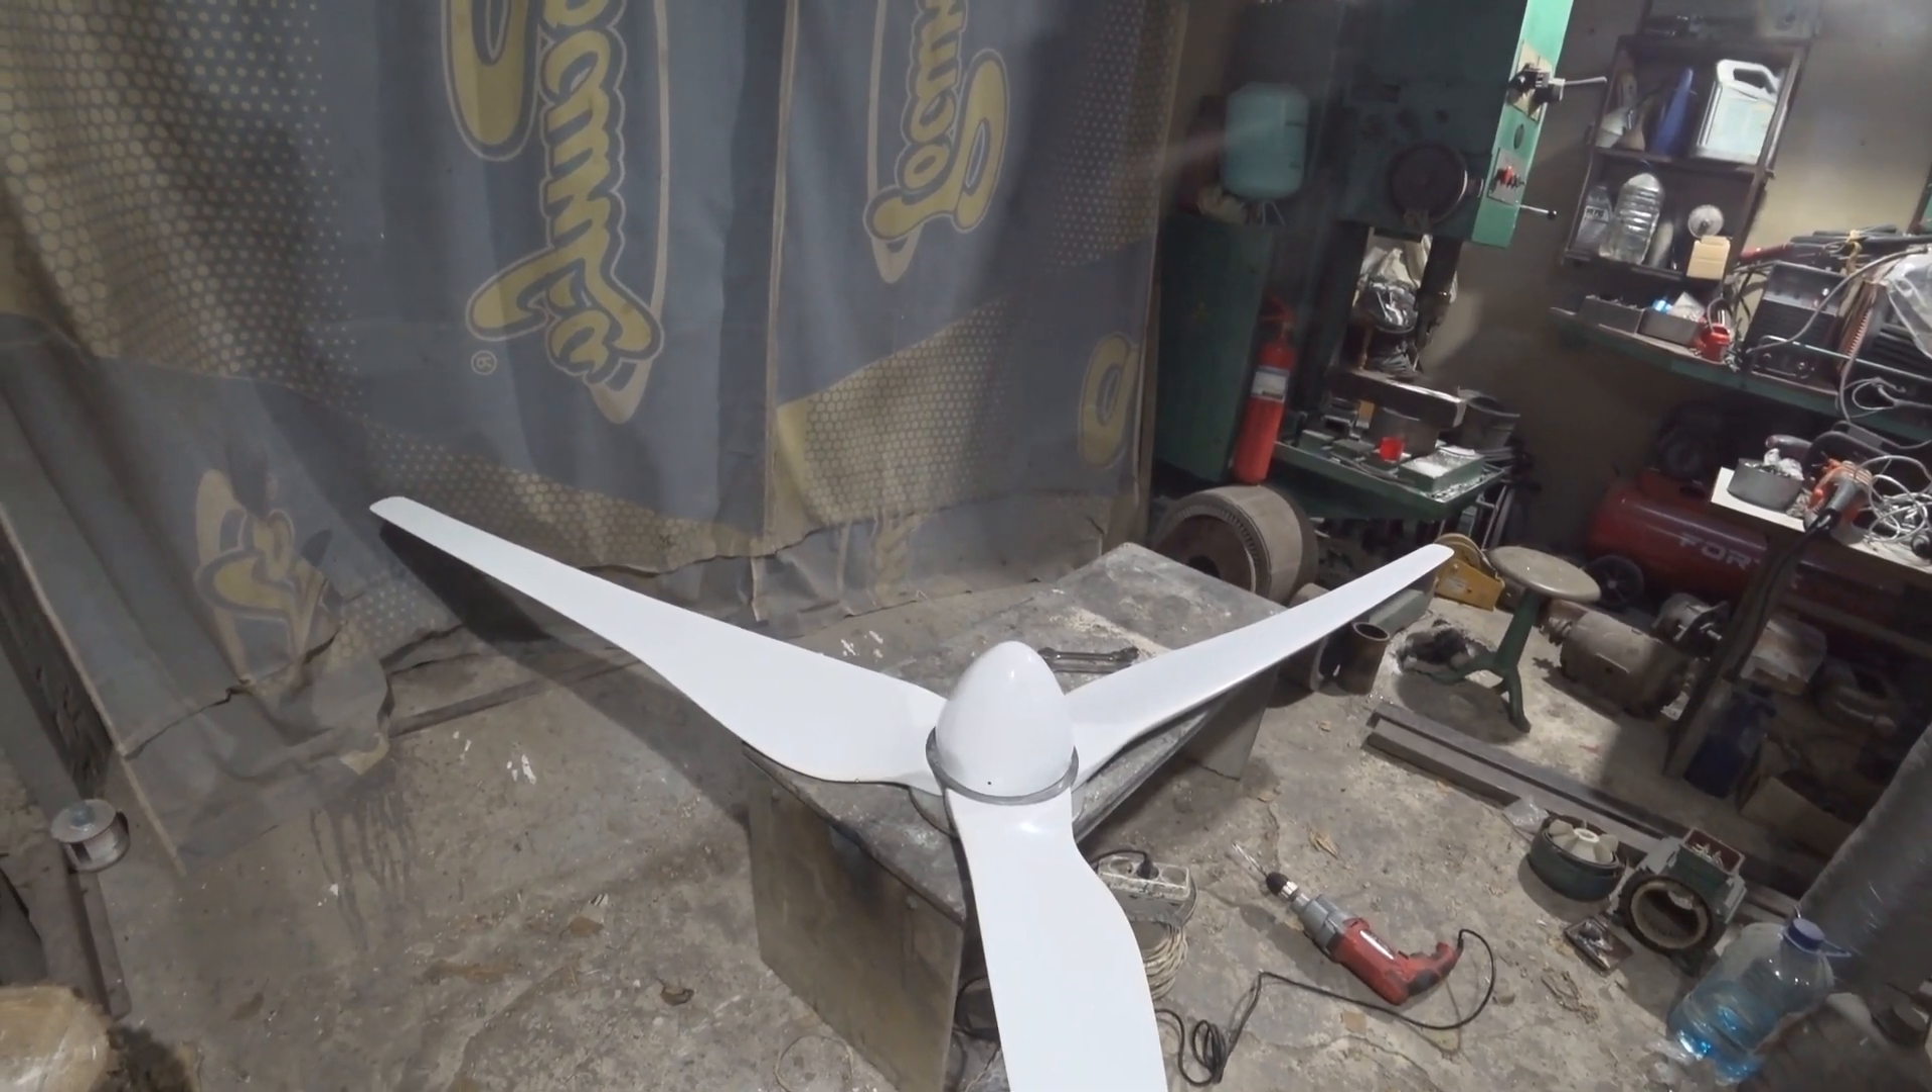Значит, в данный момент все уже собрано и винт готов к балансировке.